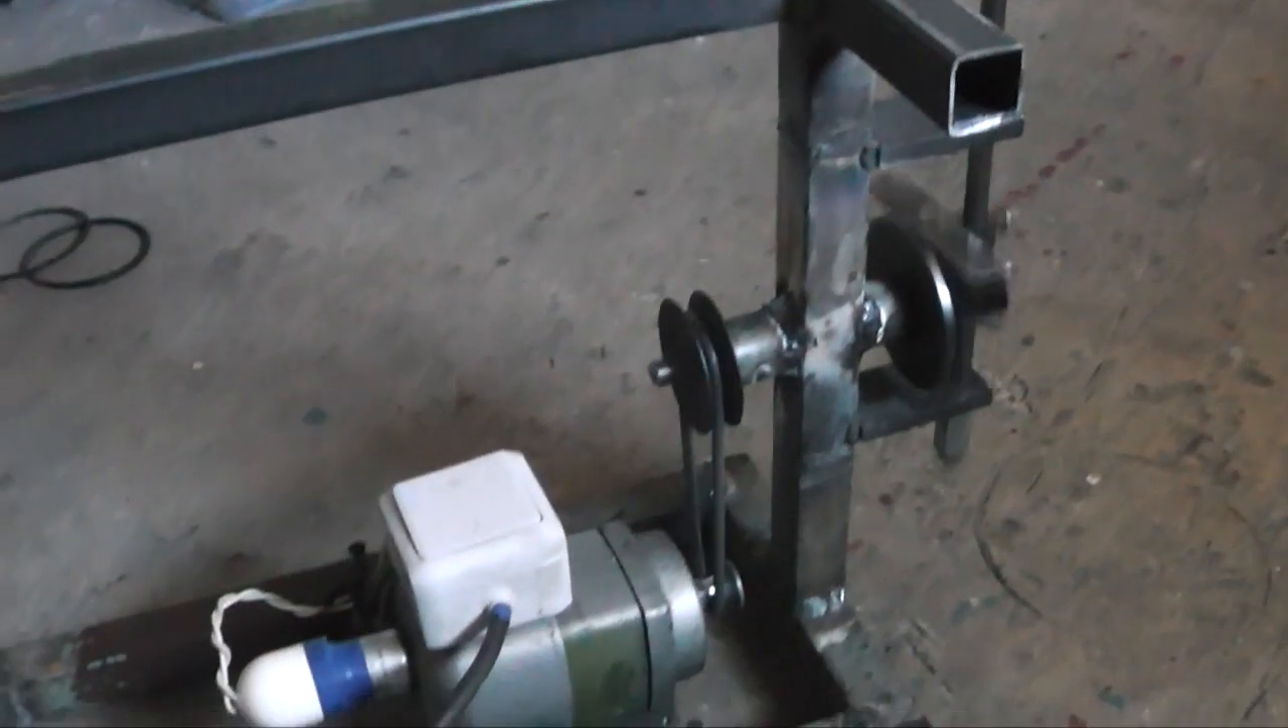I attached the motor to the bottom and made the first test.